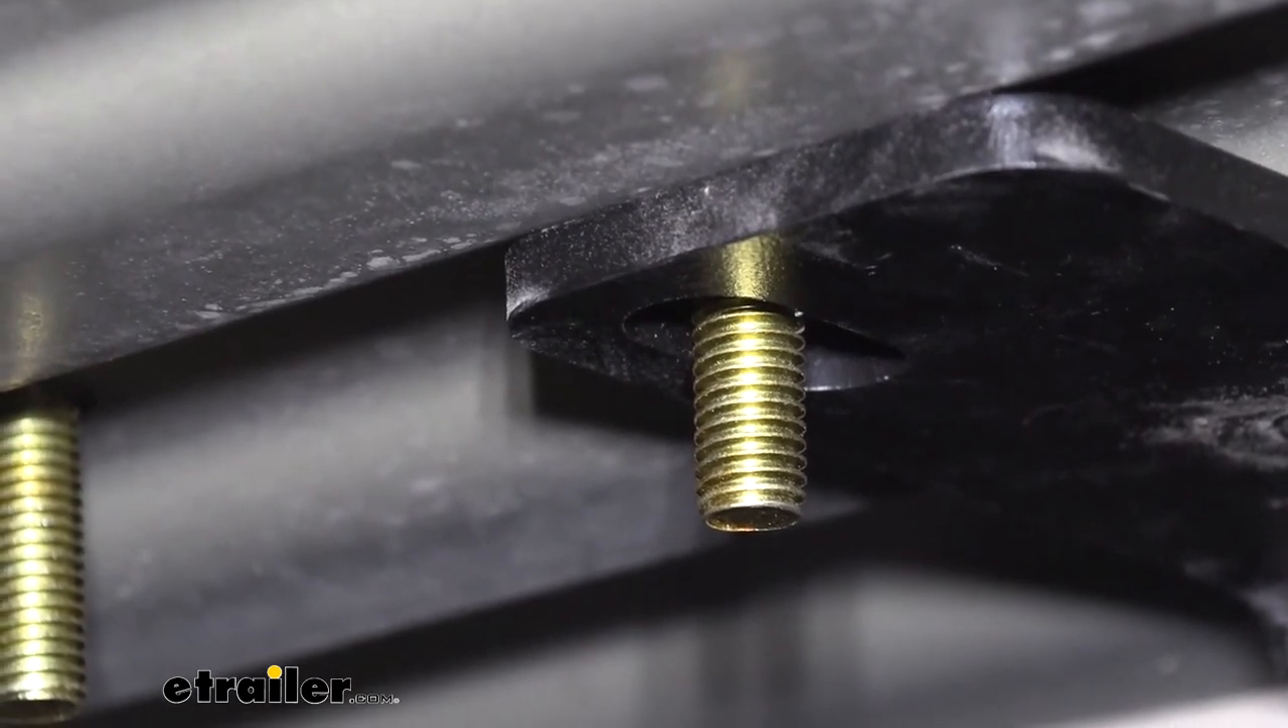The side plate, you can see here, our bolt dropped down through it.